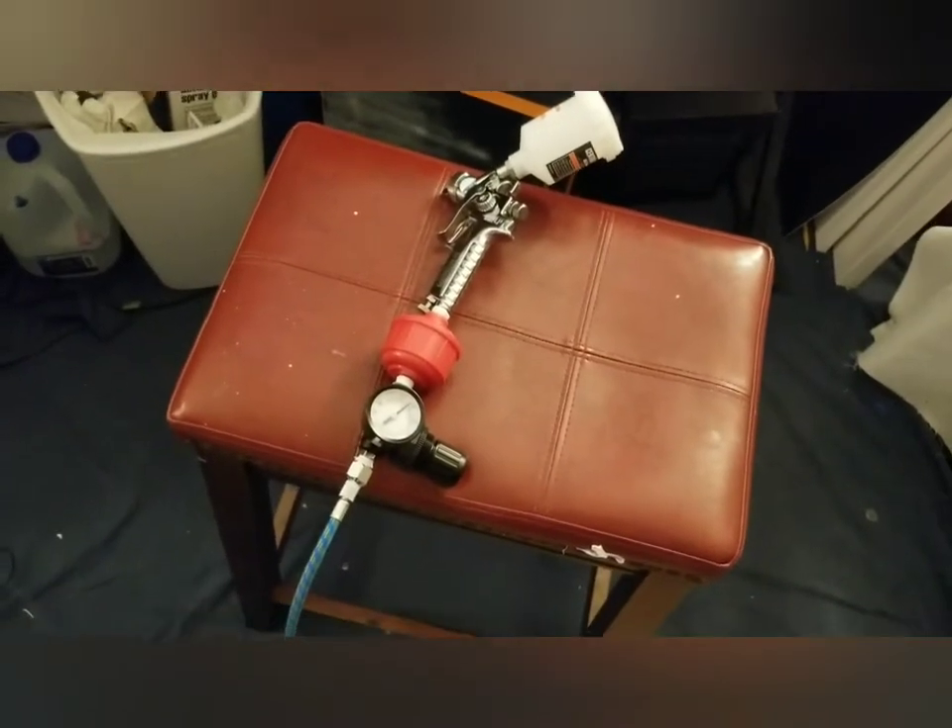All right guys so this is my setup completed installing the filter and the air regulator.